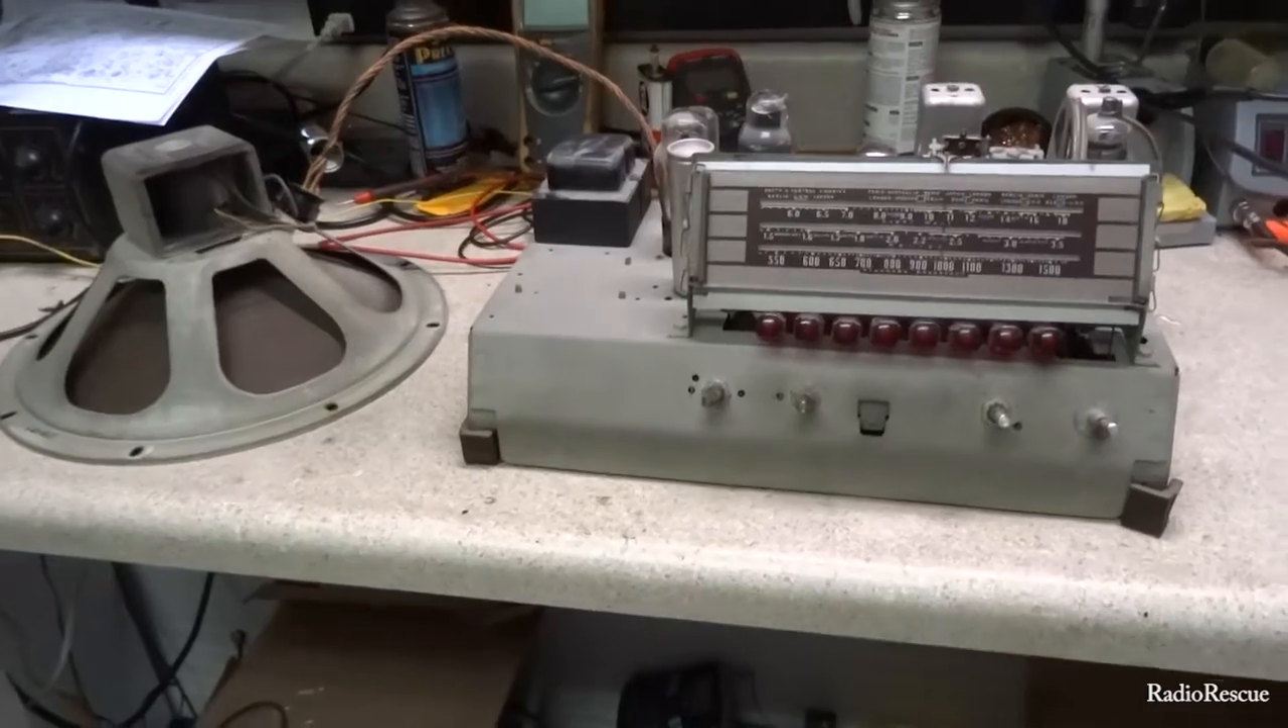All right so we got the uh the chassis and the speaker out.